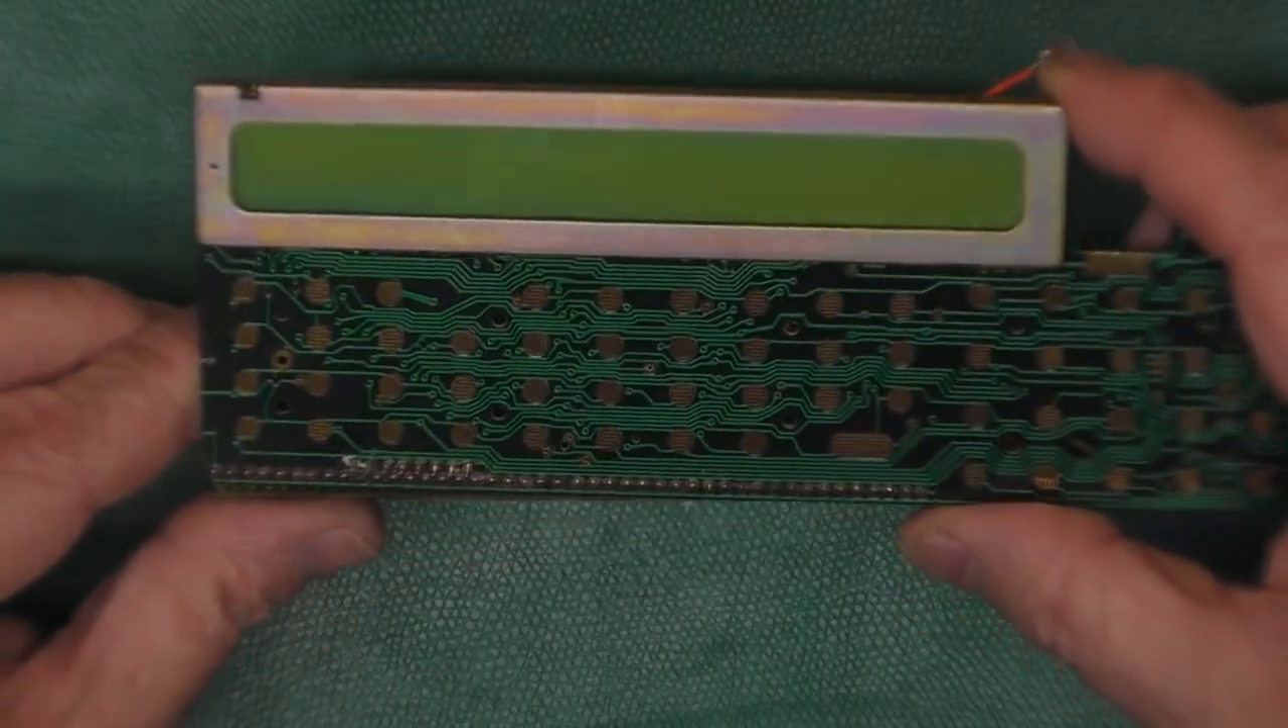One new LCD in the frame installed.